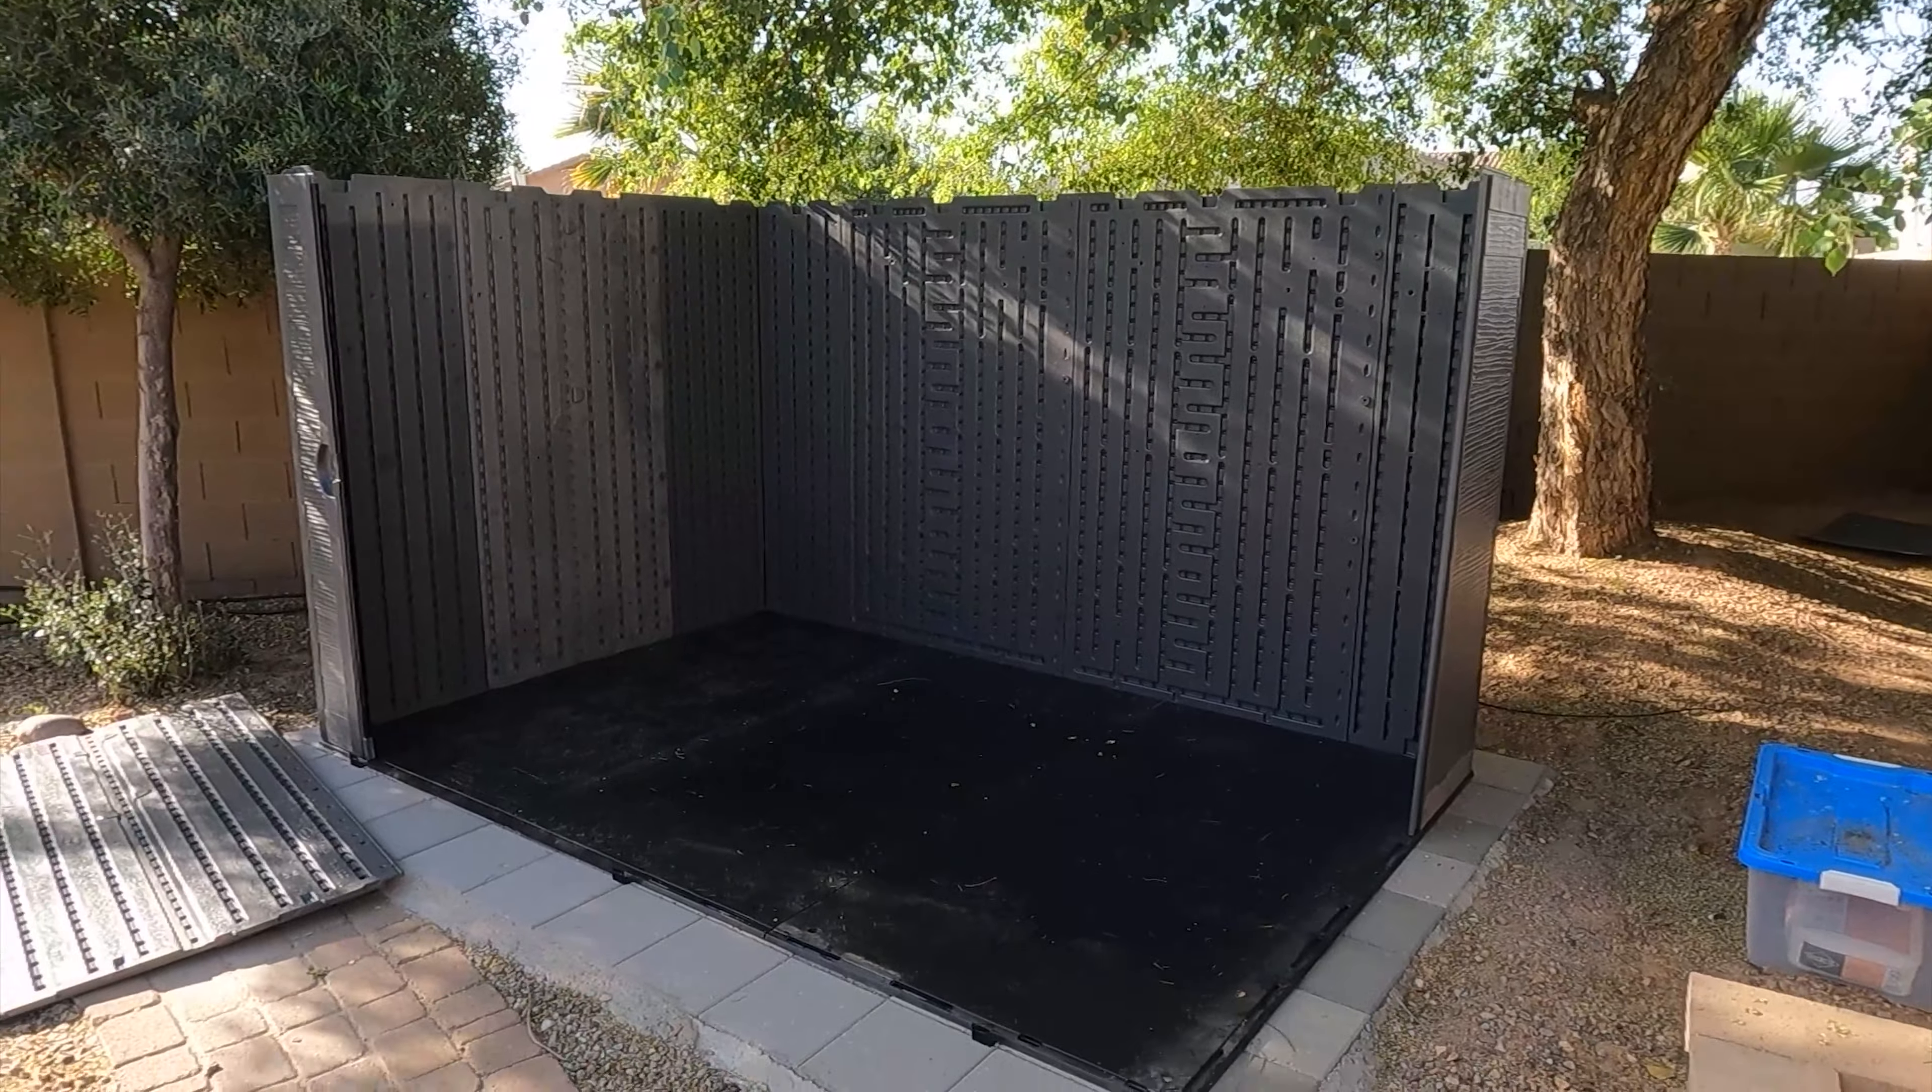We've got the left wall in, the back wall in, and we're starting on the right wall here.